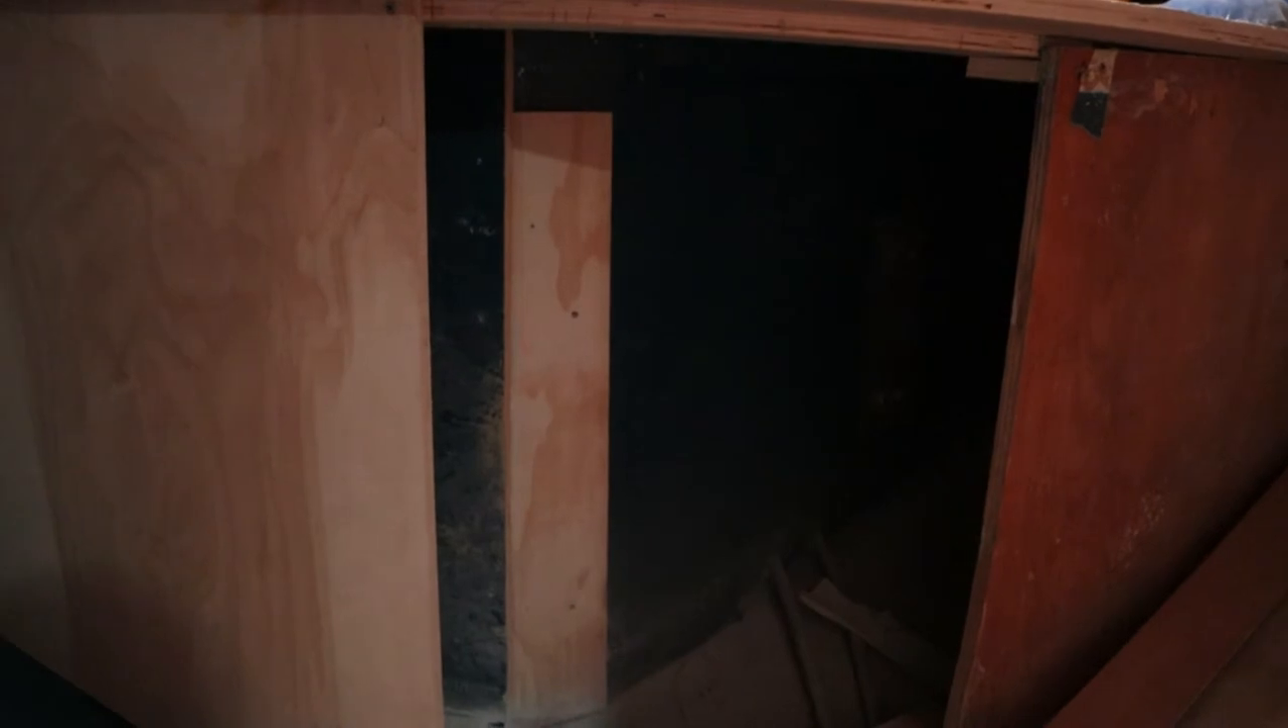And, uh, there's a missing piece between the existing bulkhead and that new piece.